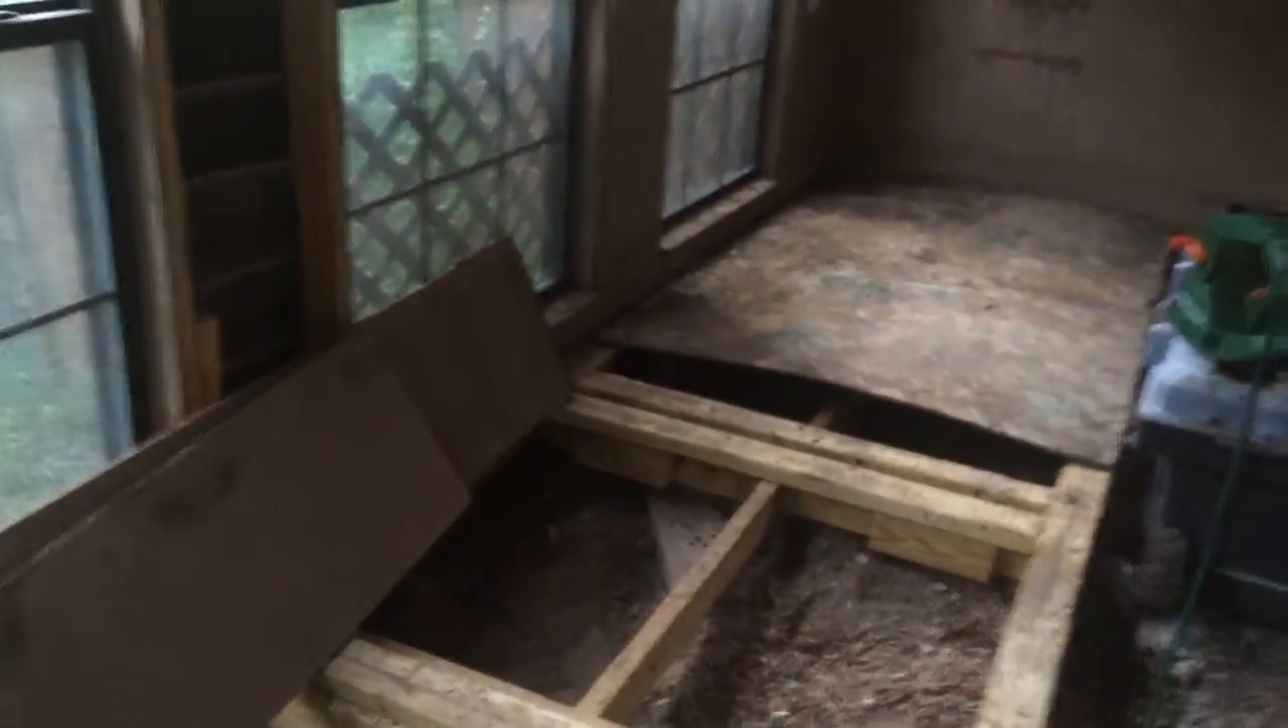So you guys remember this look. Hasn't got our interior put back together yet. That's fine.